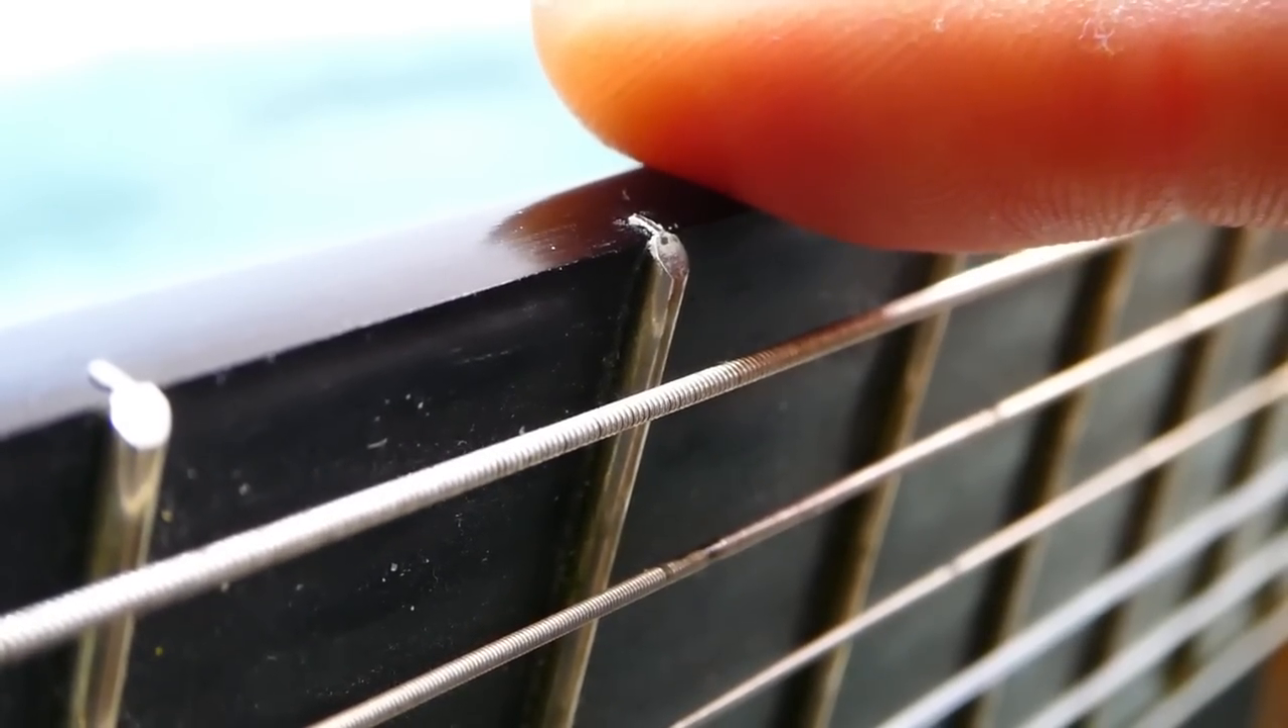Also, the ends of the frets have sprouted. They're protruding out from the sides of the board.